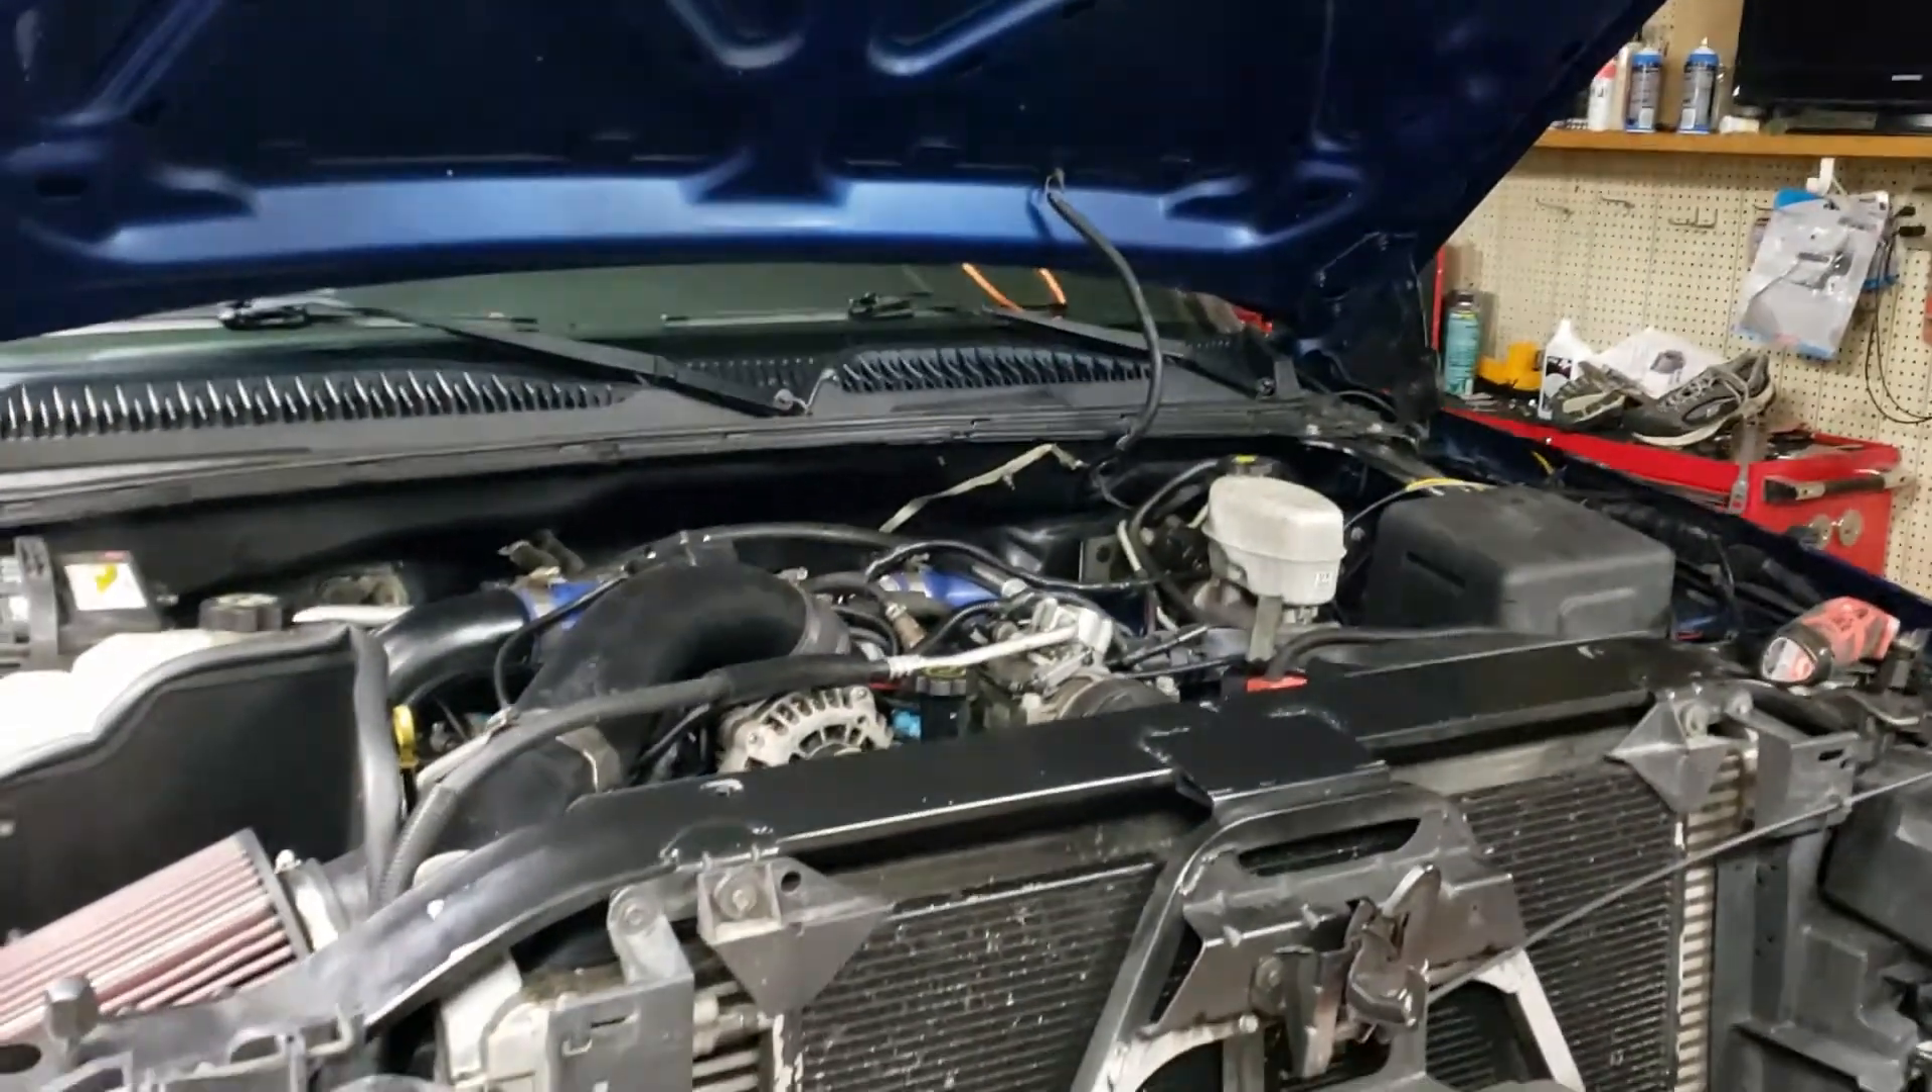As you can see the grill is already off.